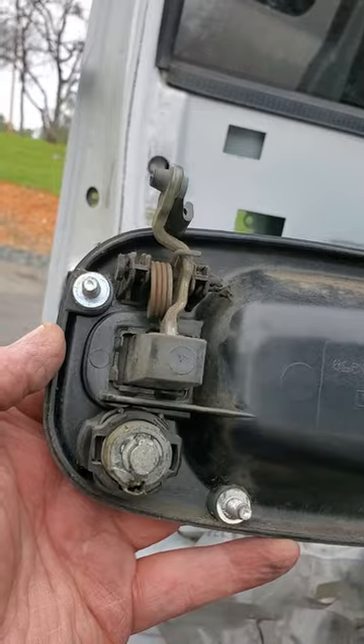I just took the handle off it's much easier.